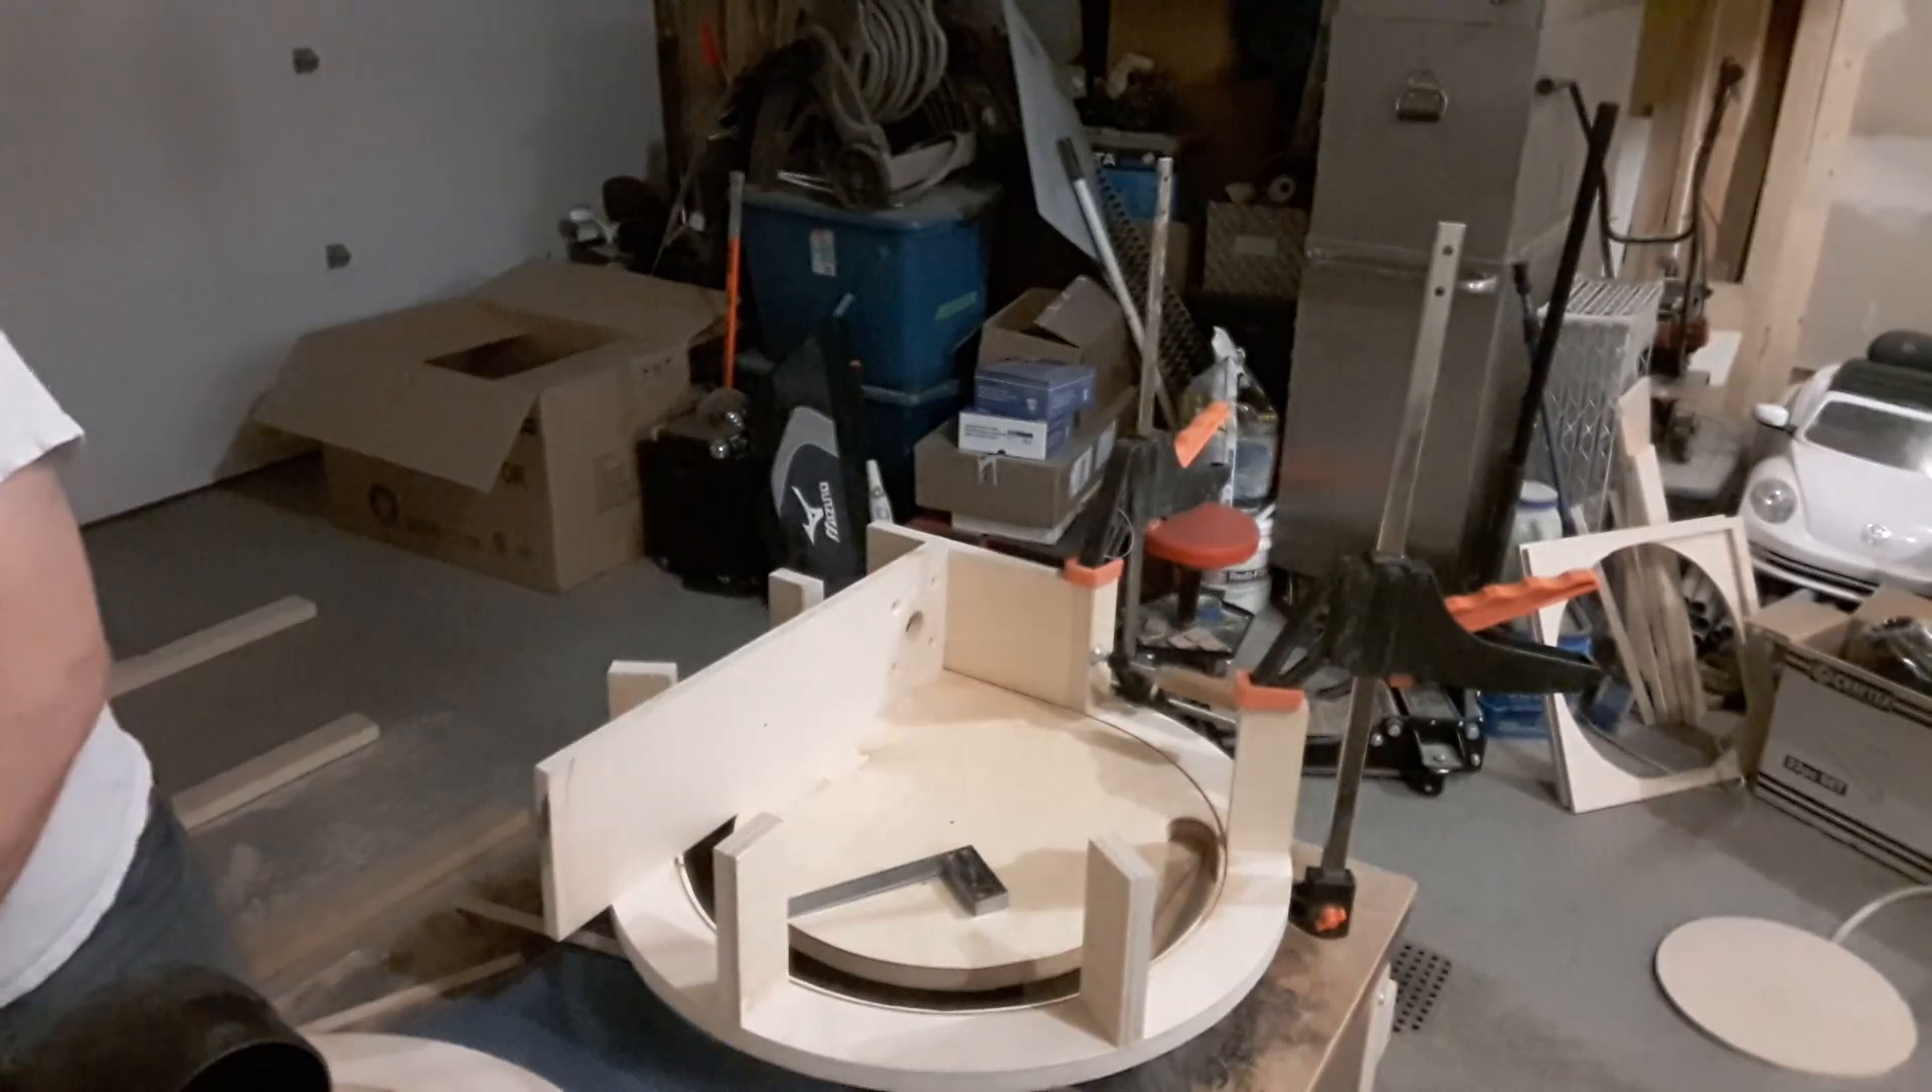Here I had glued on the first set of all the support blocks overnight.